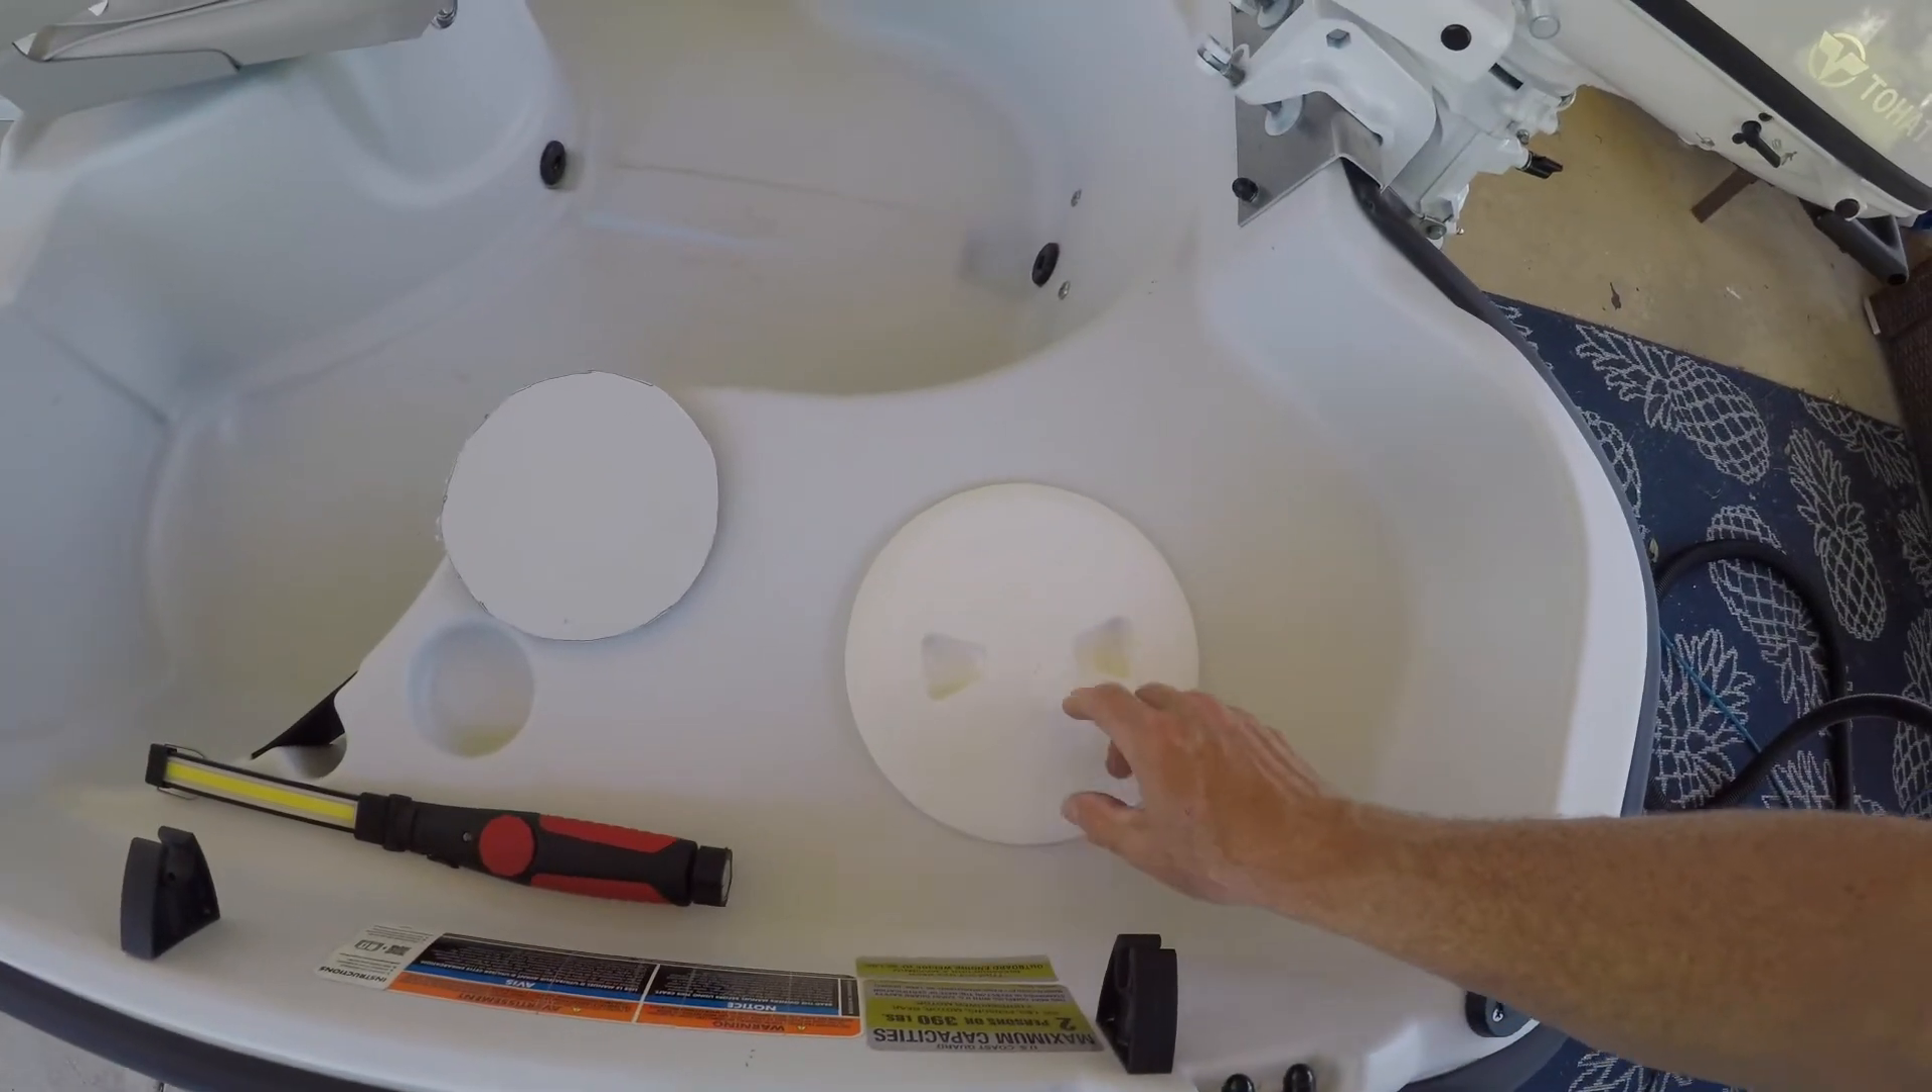So as you can see, I've already put an access panel in.